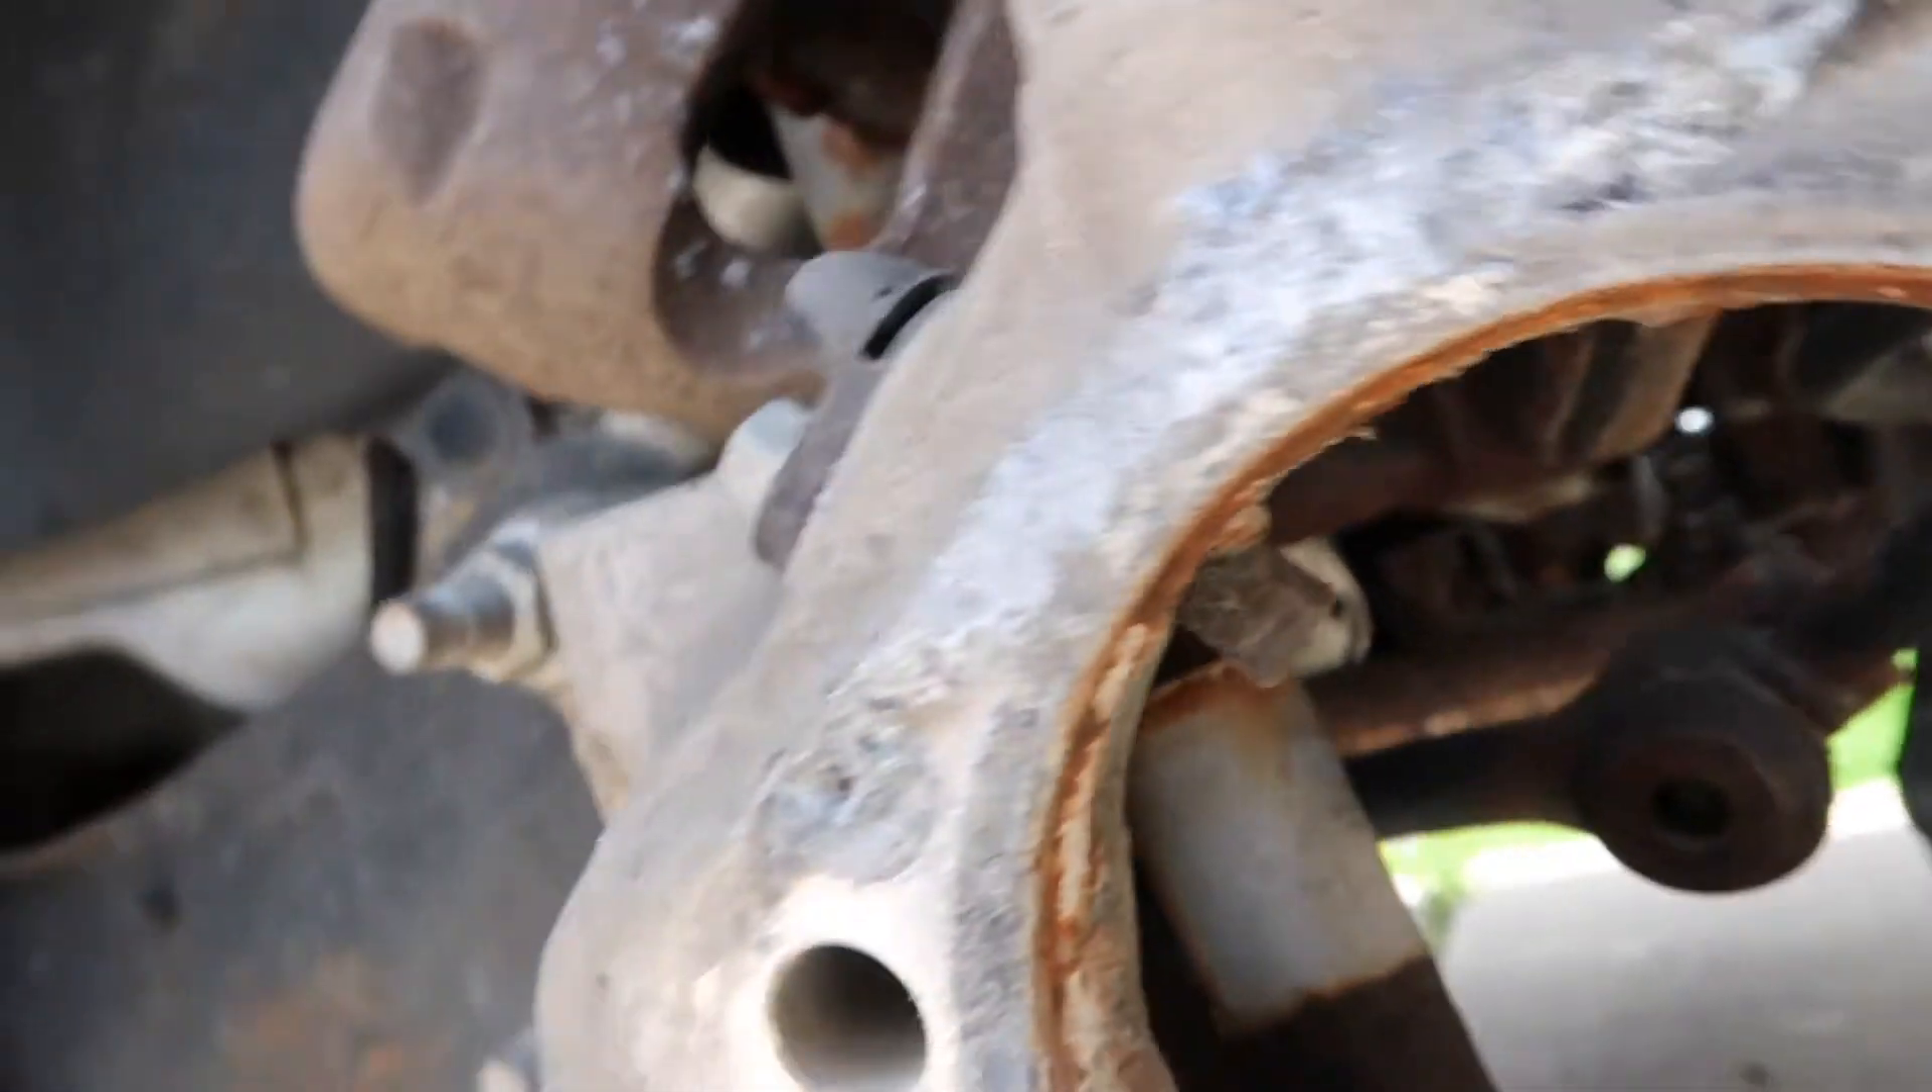All right, YouTube, so that's the wheel, well, the knuckle with the wheel bearing removed.